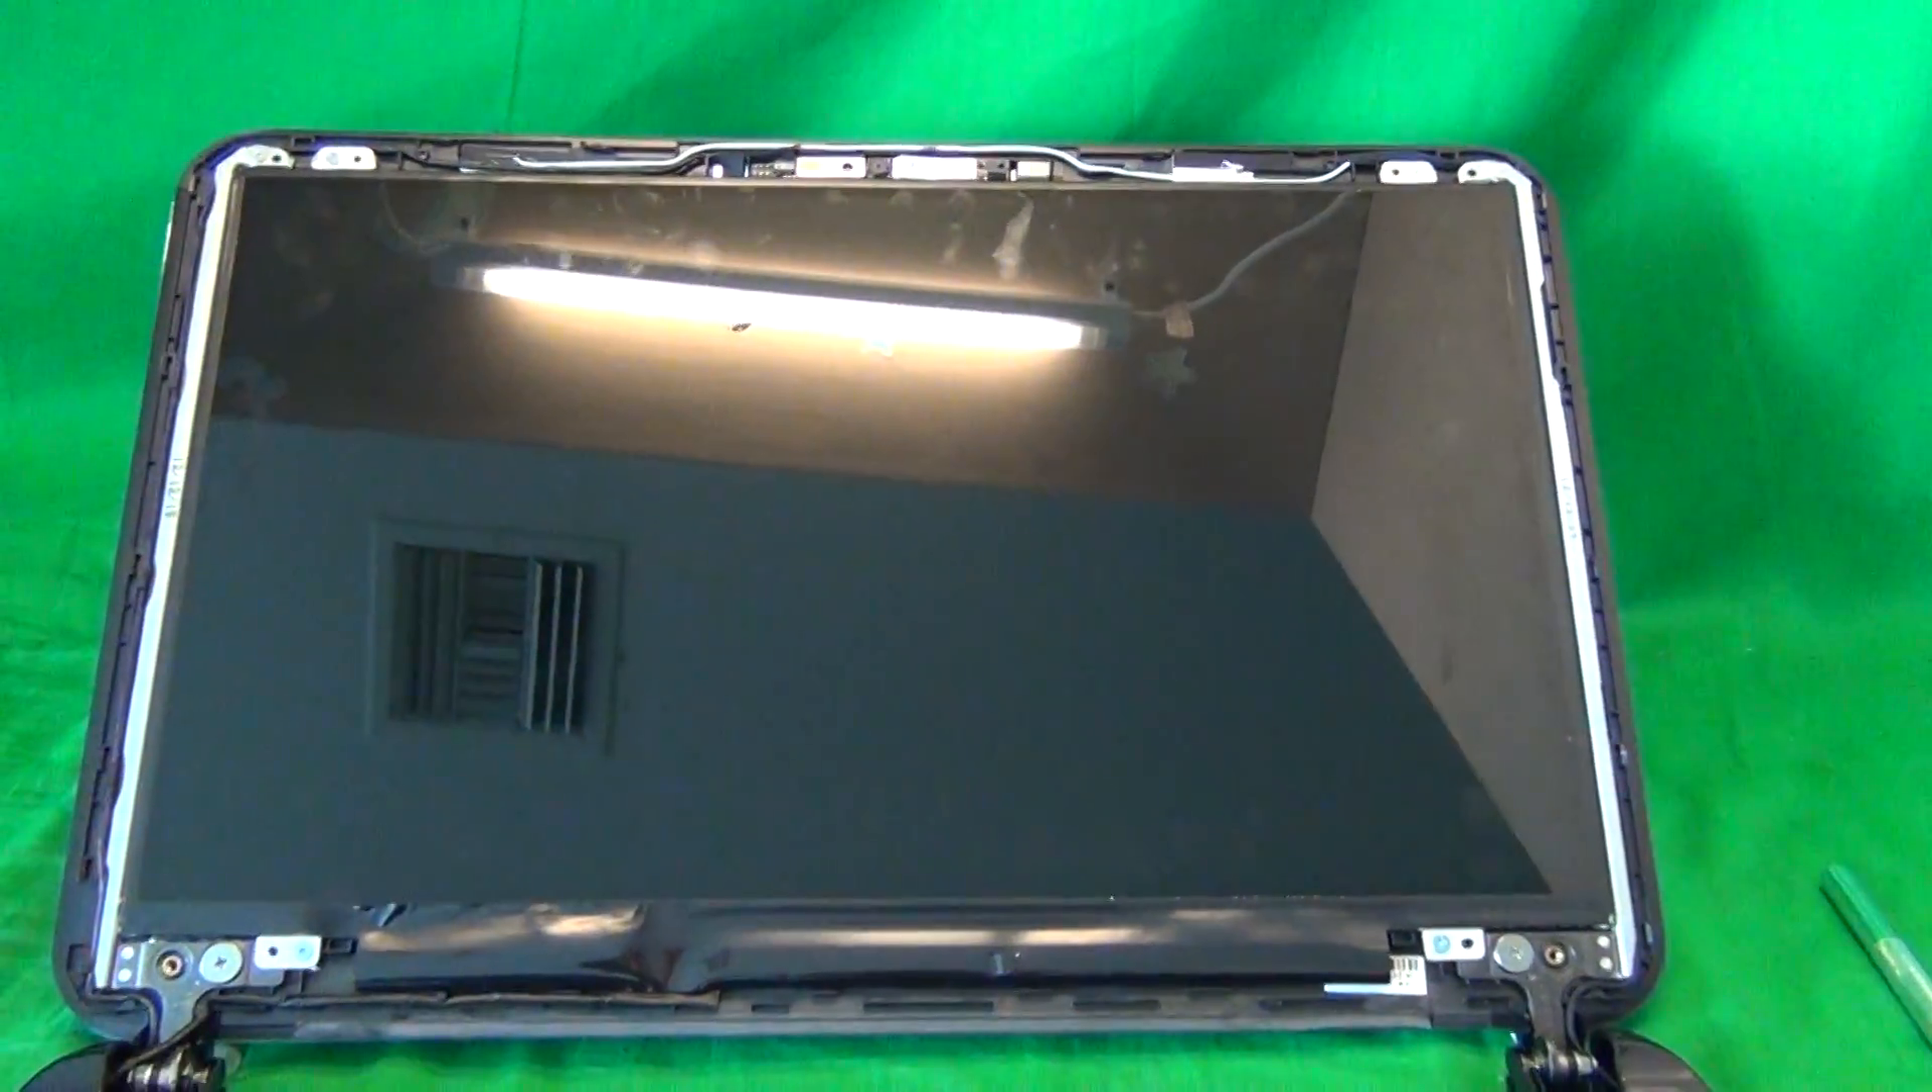Okay, we put the screen bezel to the side and look at the screen assembly.